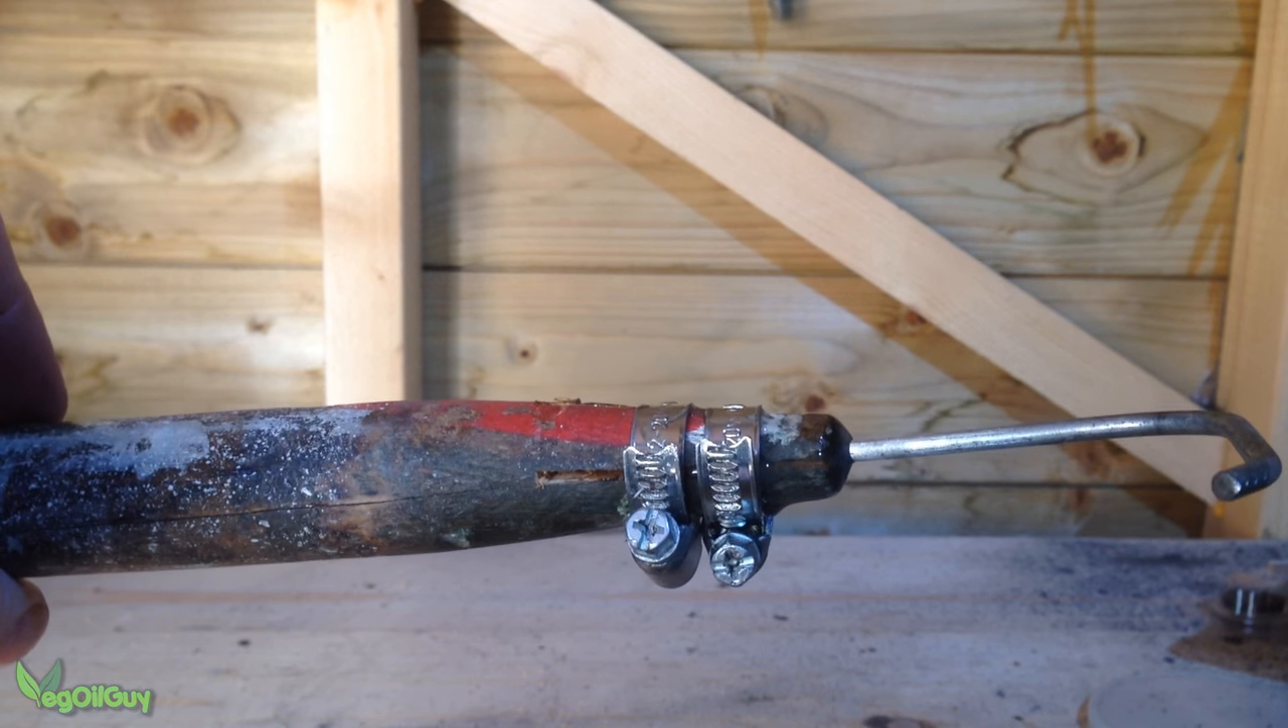Then I added a couple of jubilee clips to squeeze the wooden fingers together, gripping the bar in place.